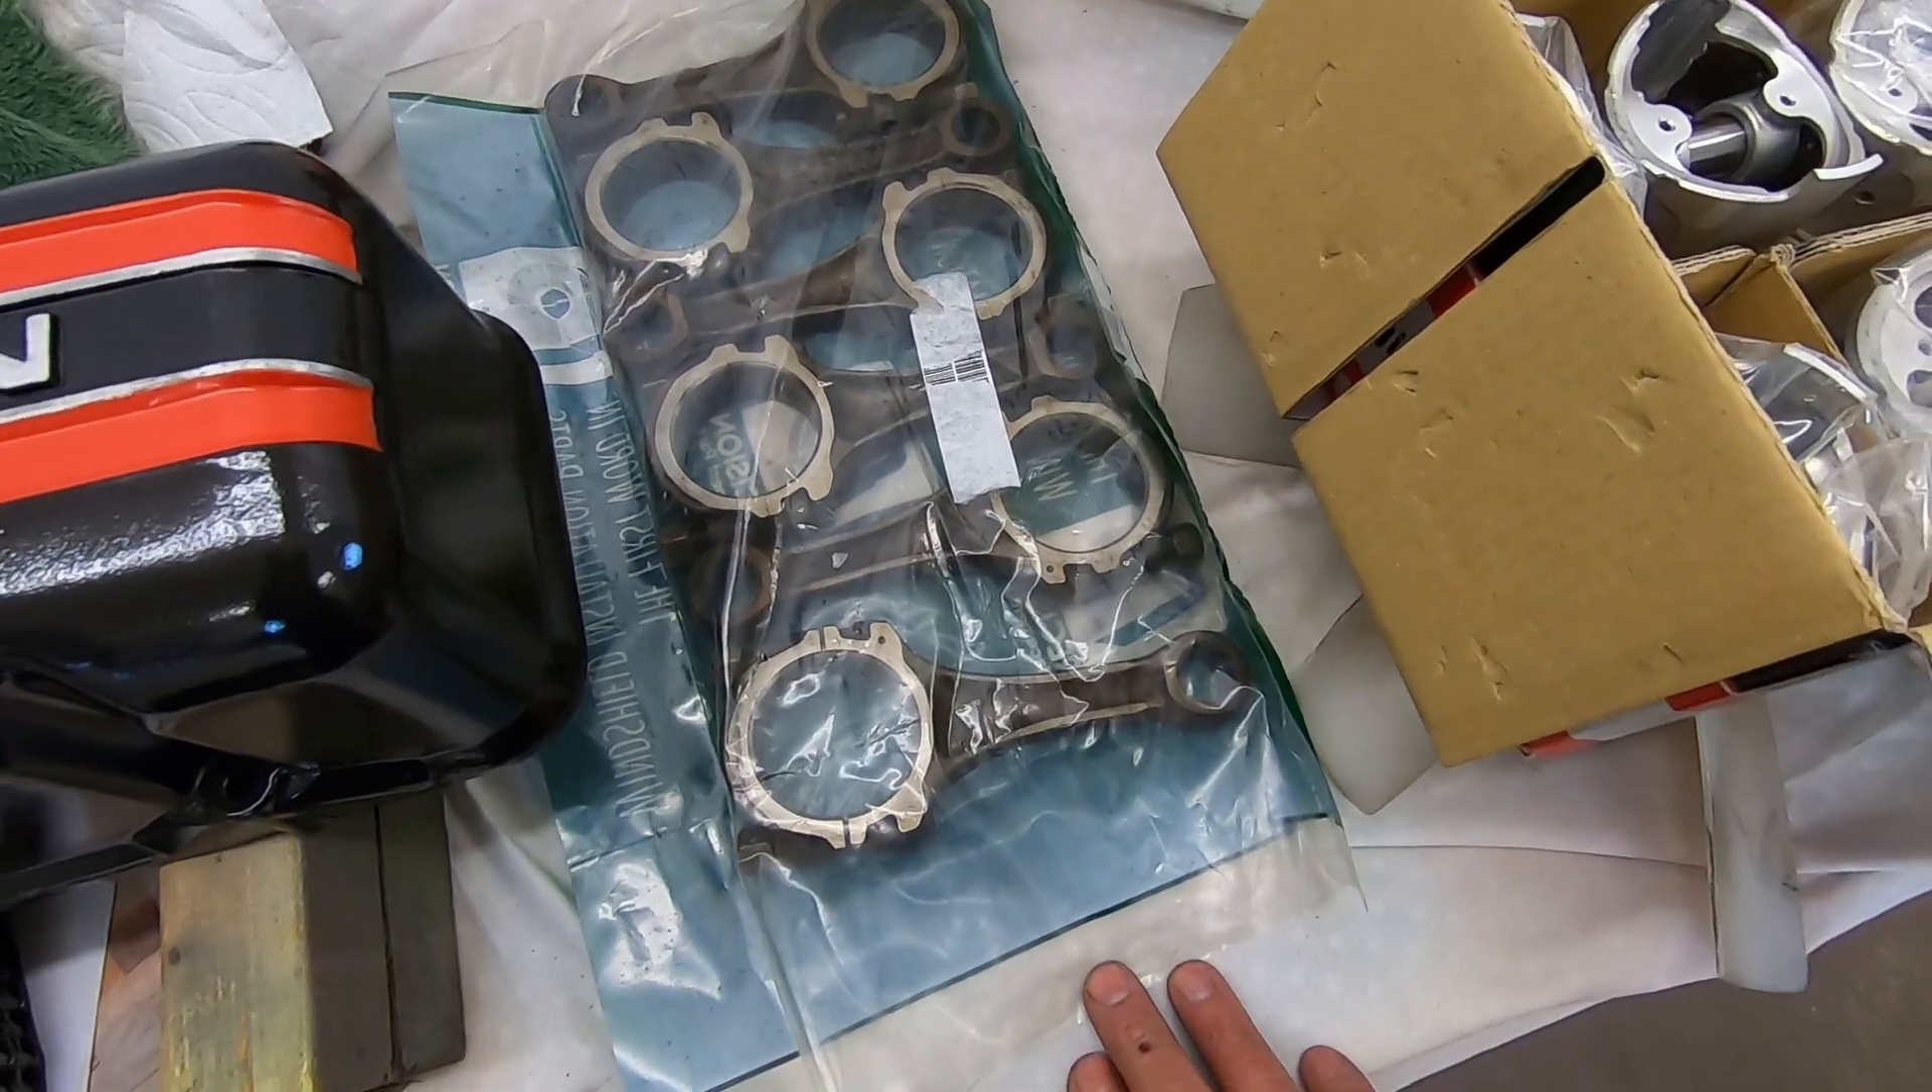So now I've just got to get the pistons pressed onto the rods.